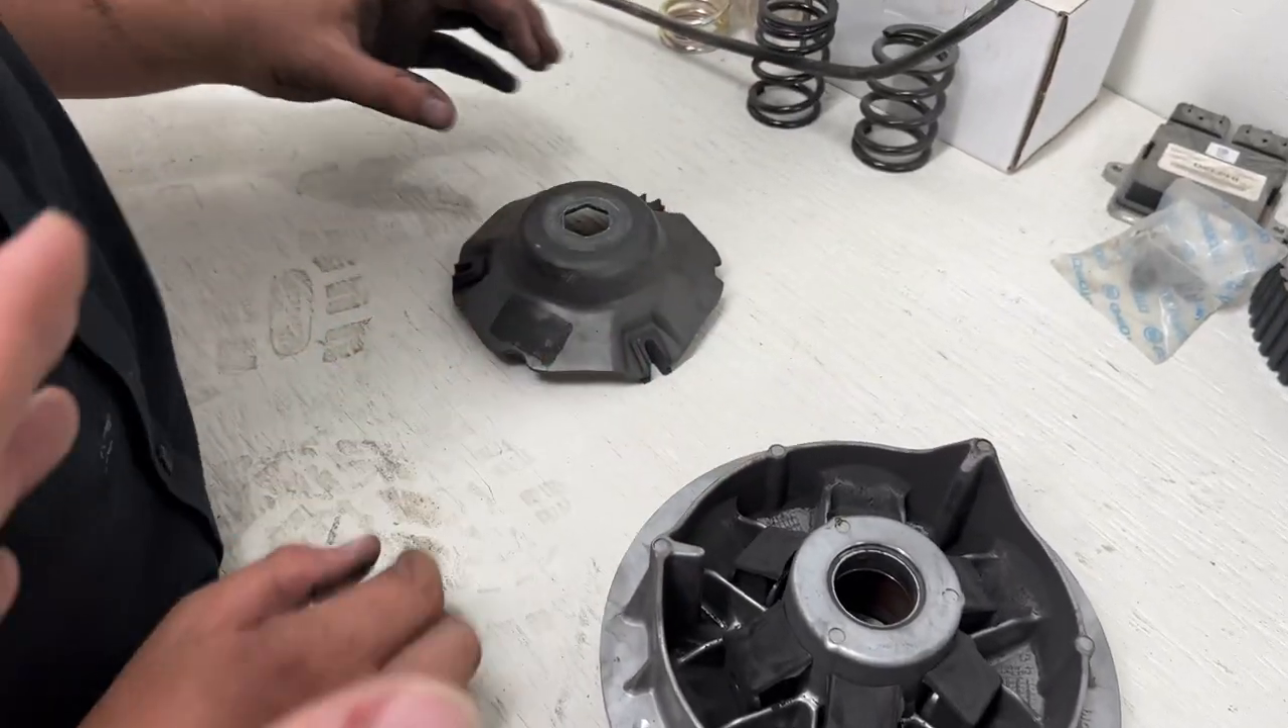So we just took our ramp plate off.